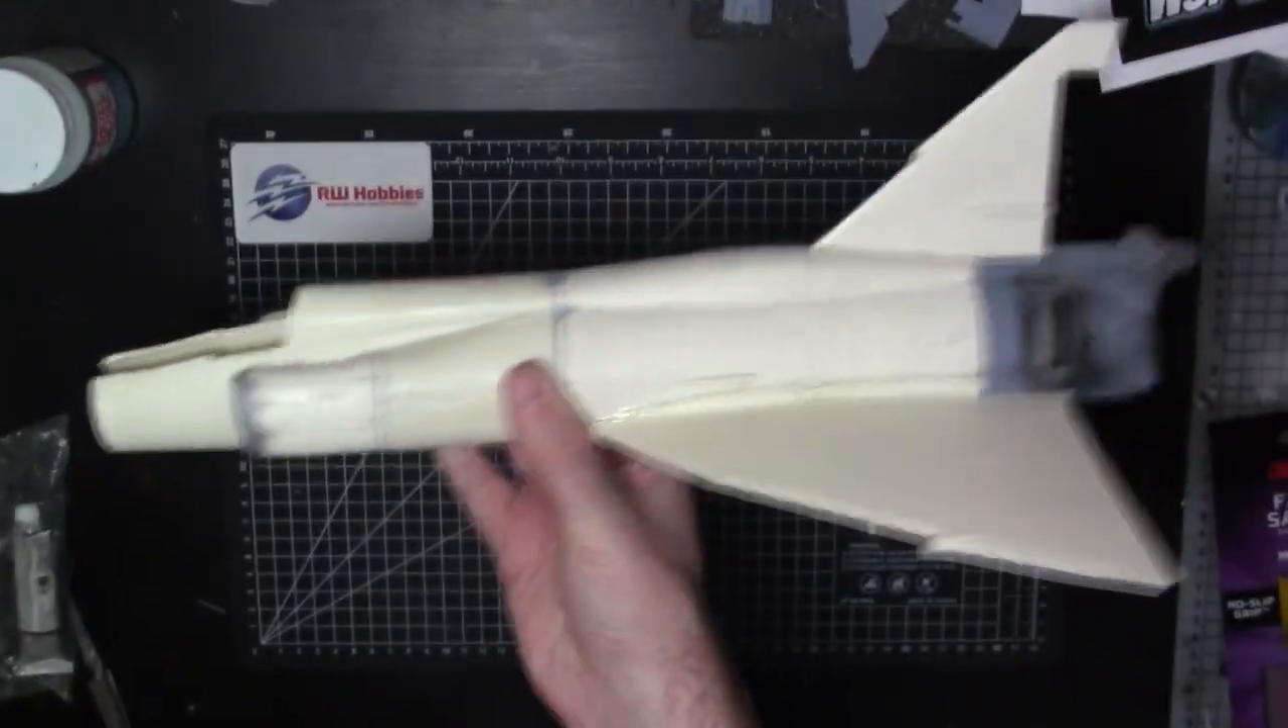Still got nose cone to go on.